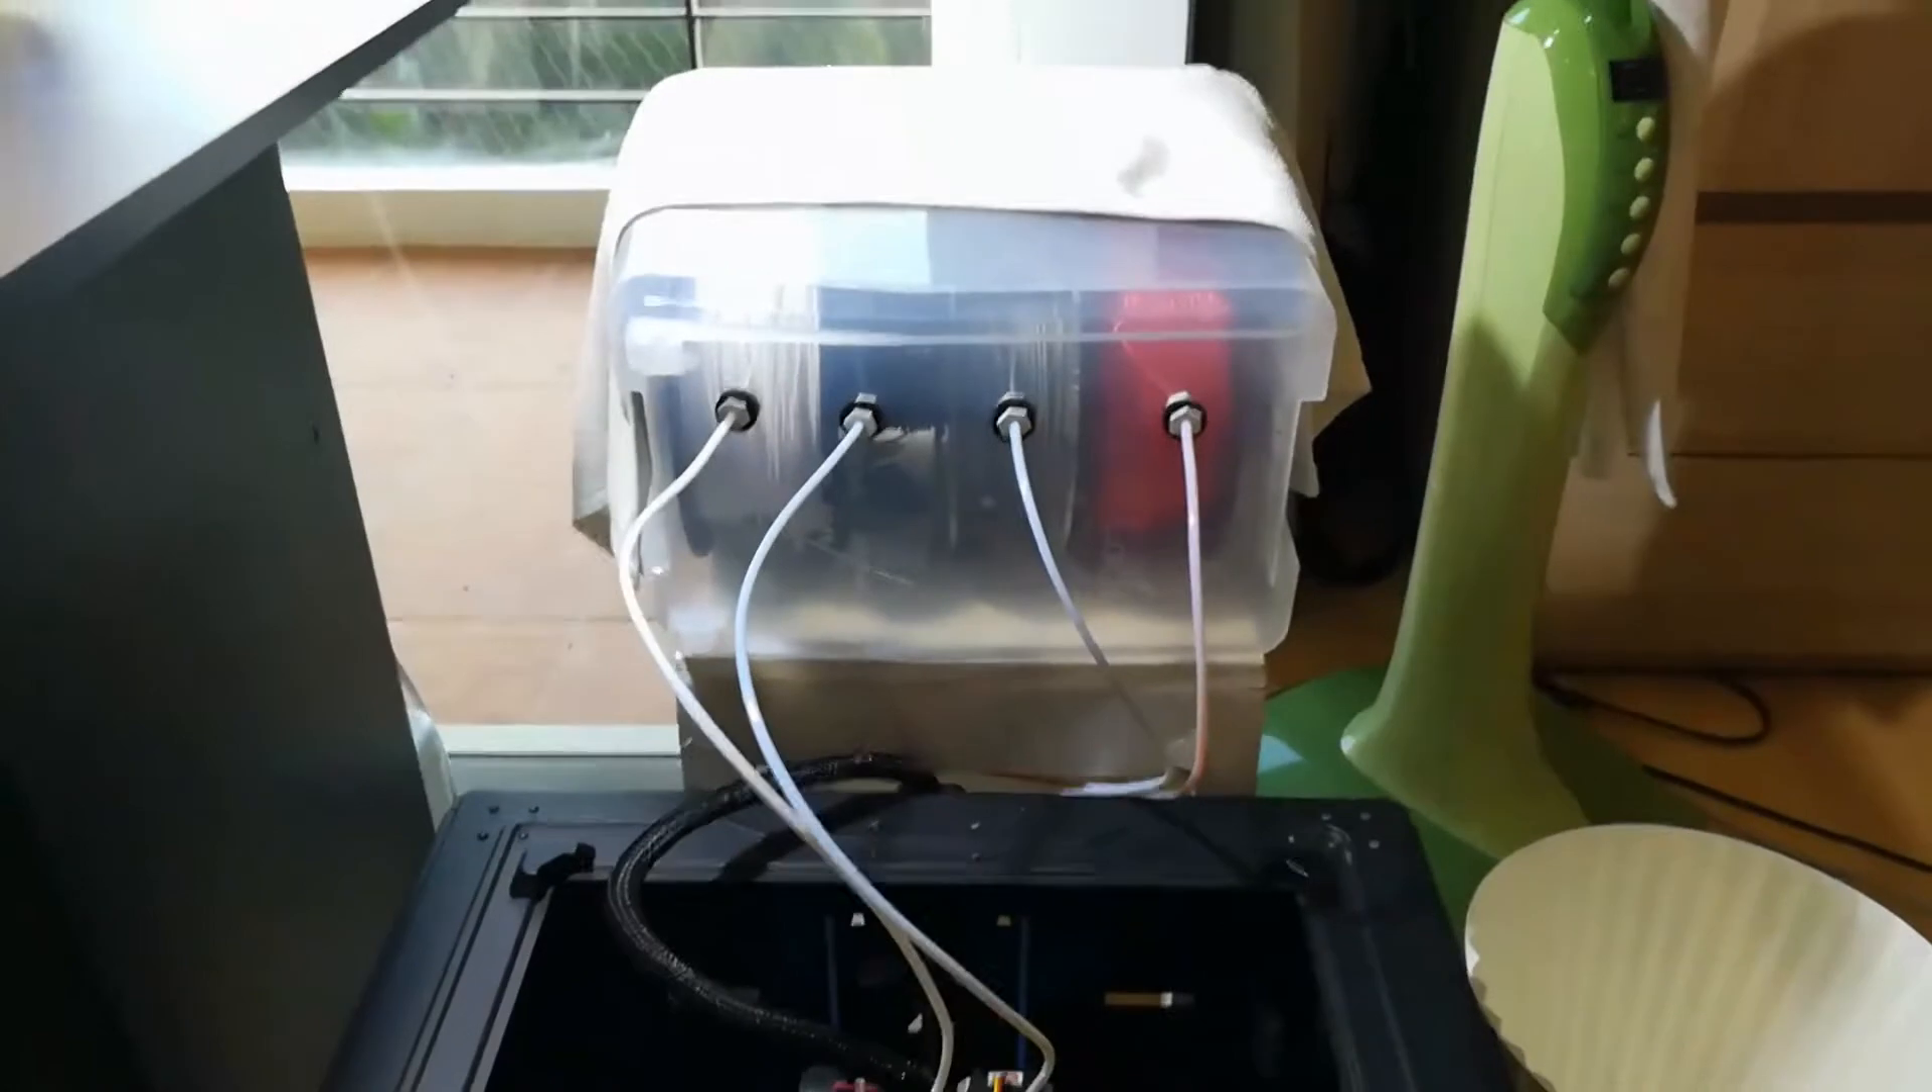Okay, so let's wrap up. We've got the boxes in position, the tubing's in place, the spools are ready to go, everybody's happy.